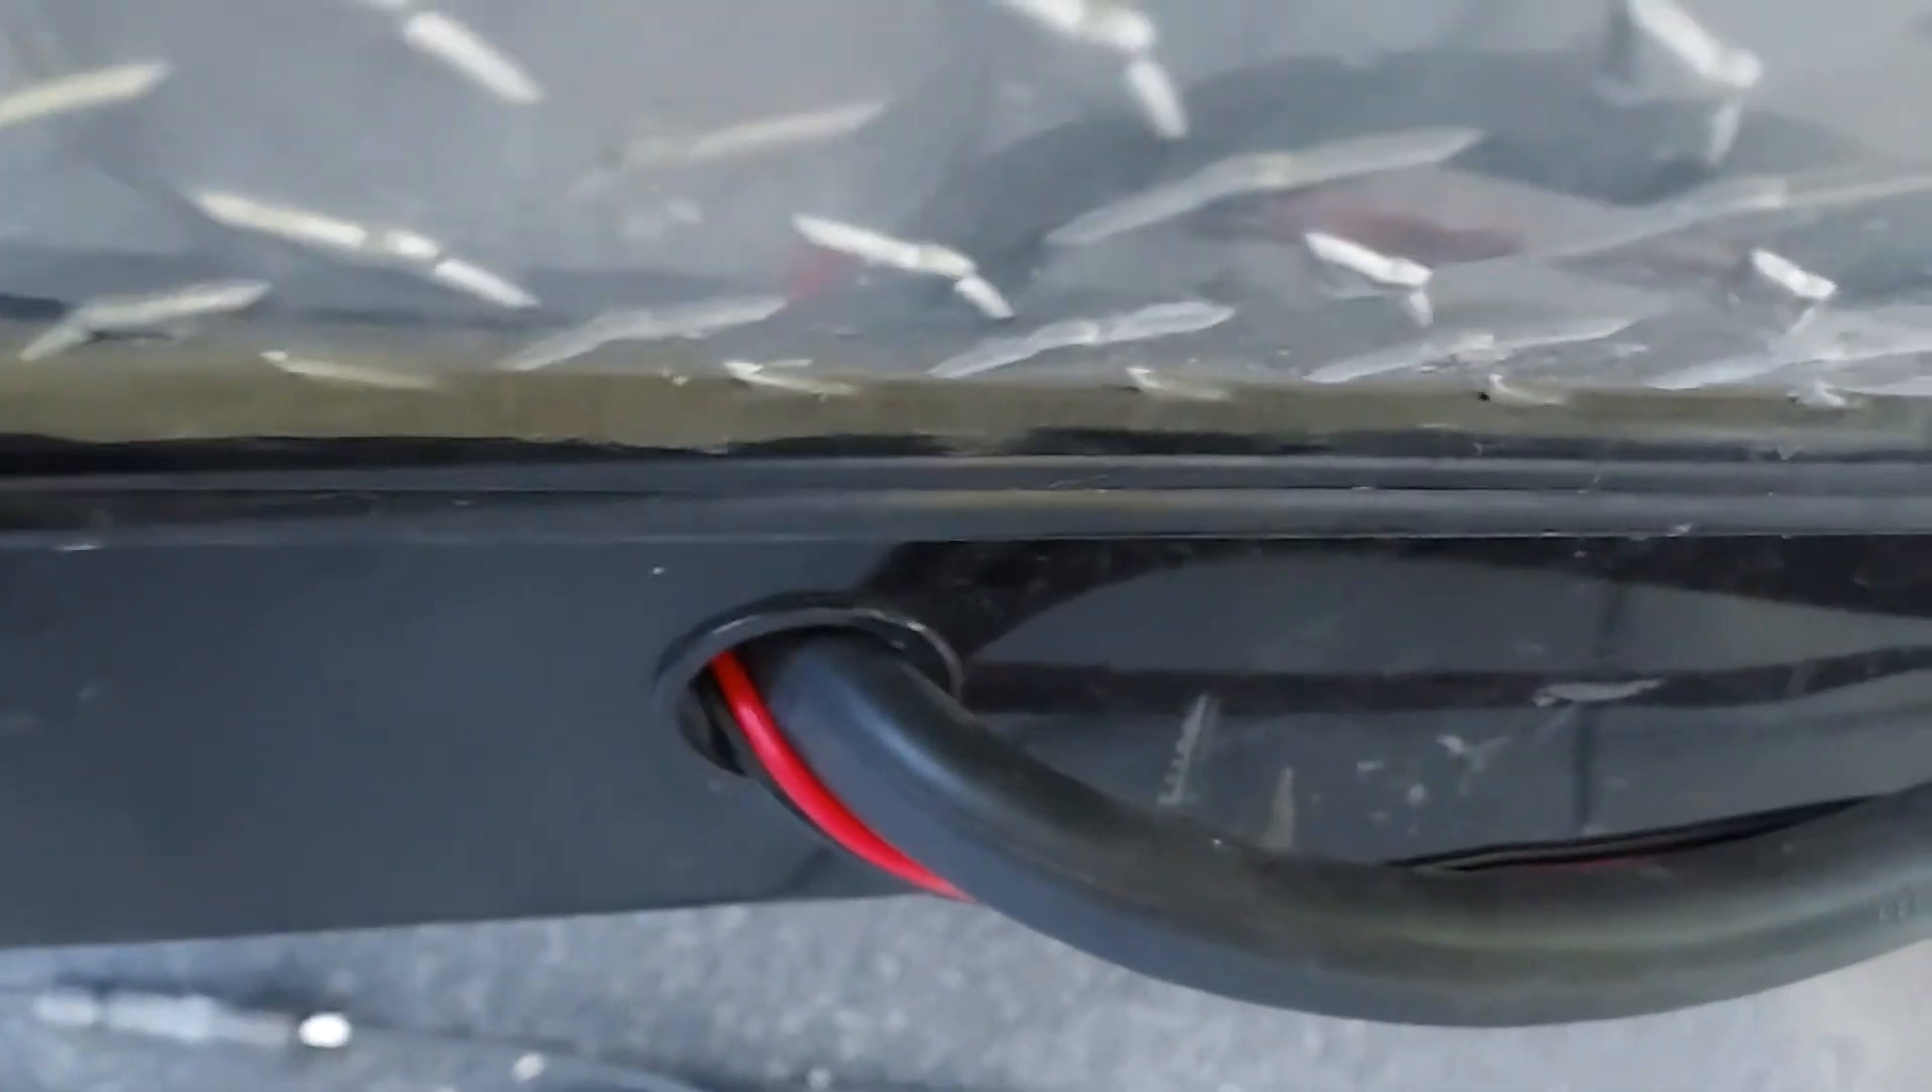Turns out where the propane goes through that's where I ran the wires and it's got a nice plastic gasket there so you don't have to worry about chafing the wires.